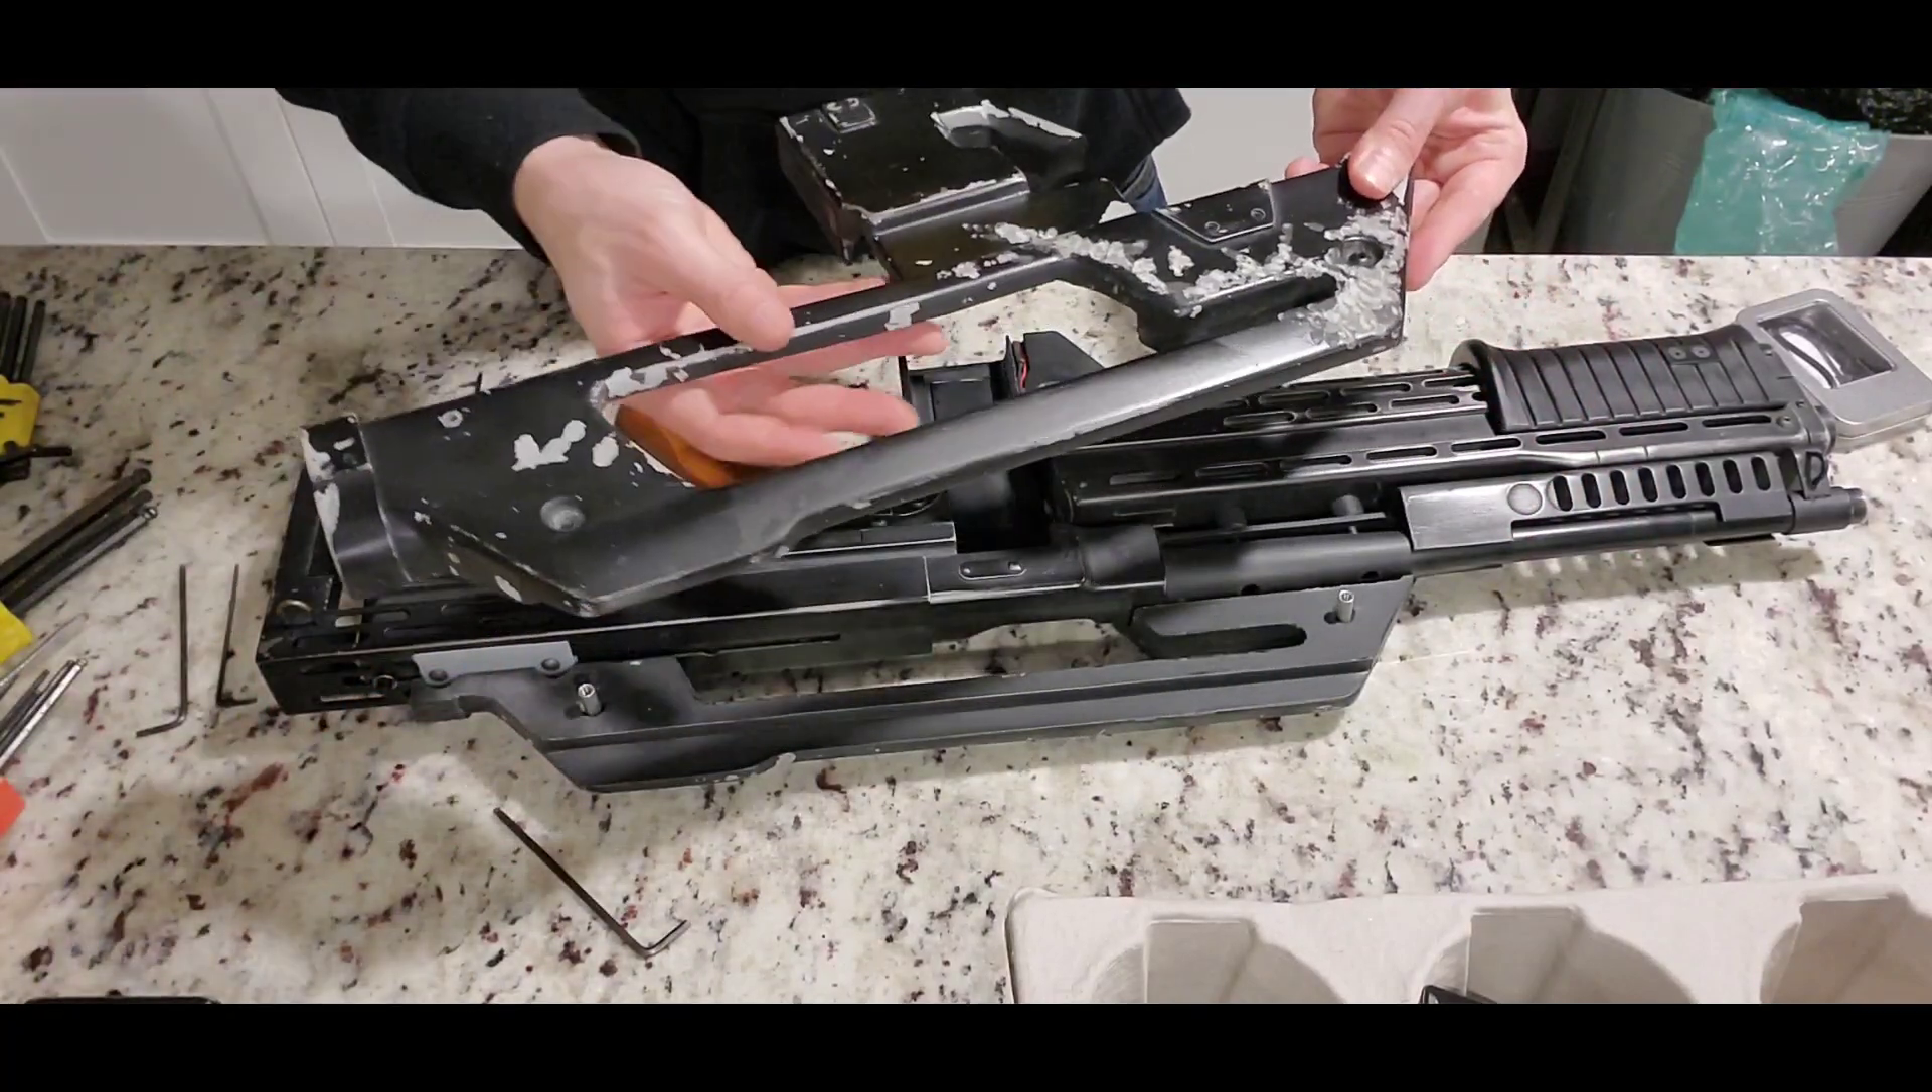Now we have our panel out.